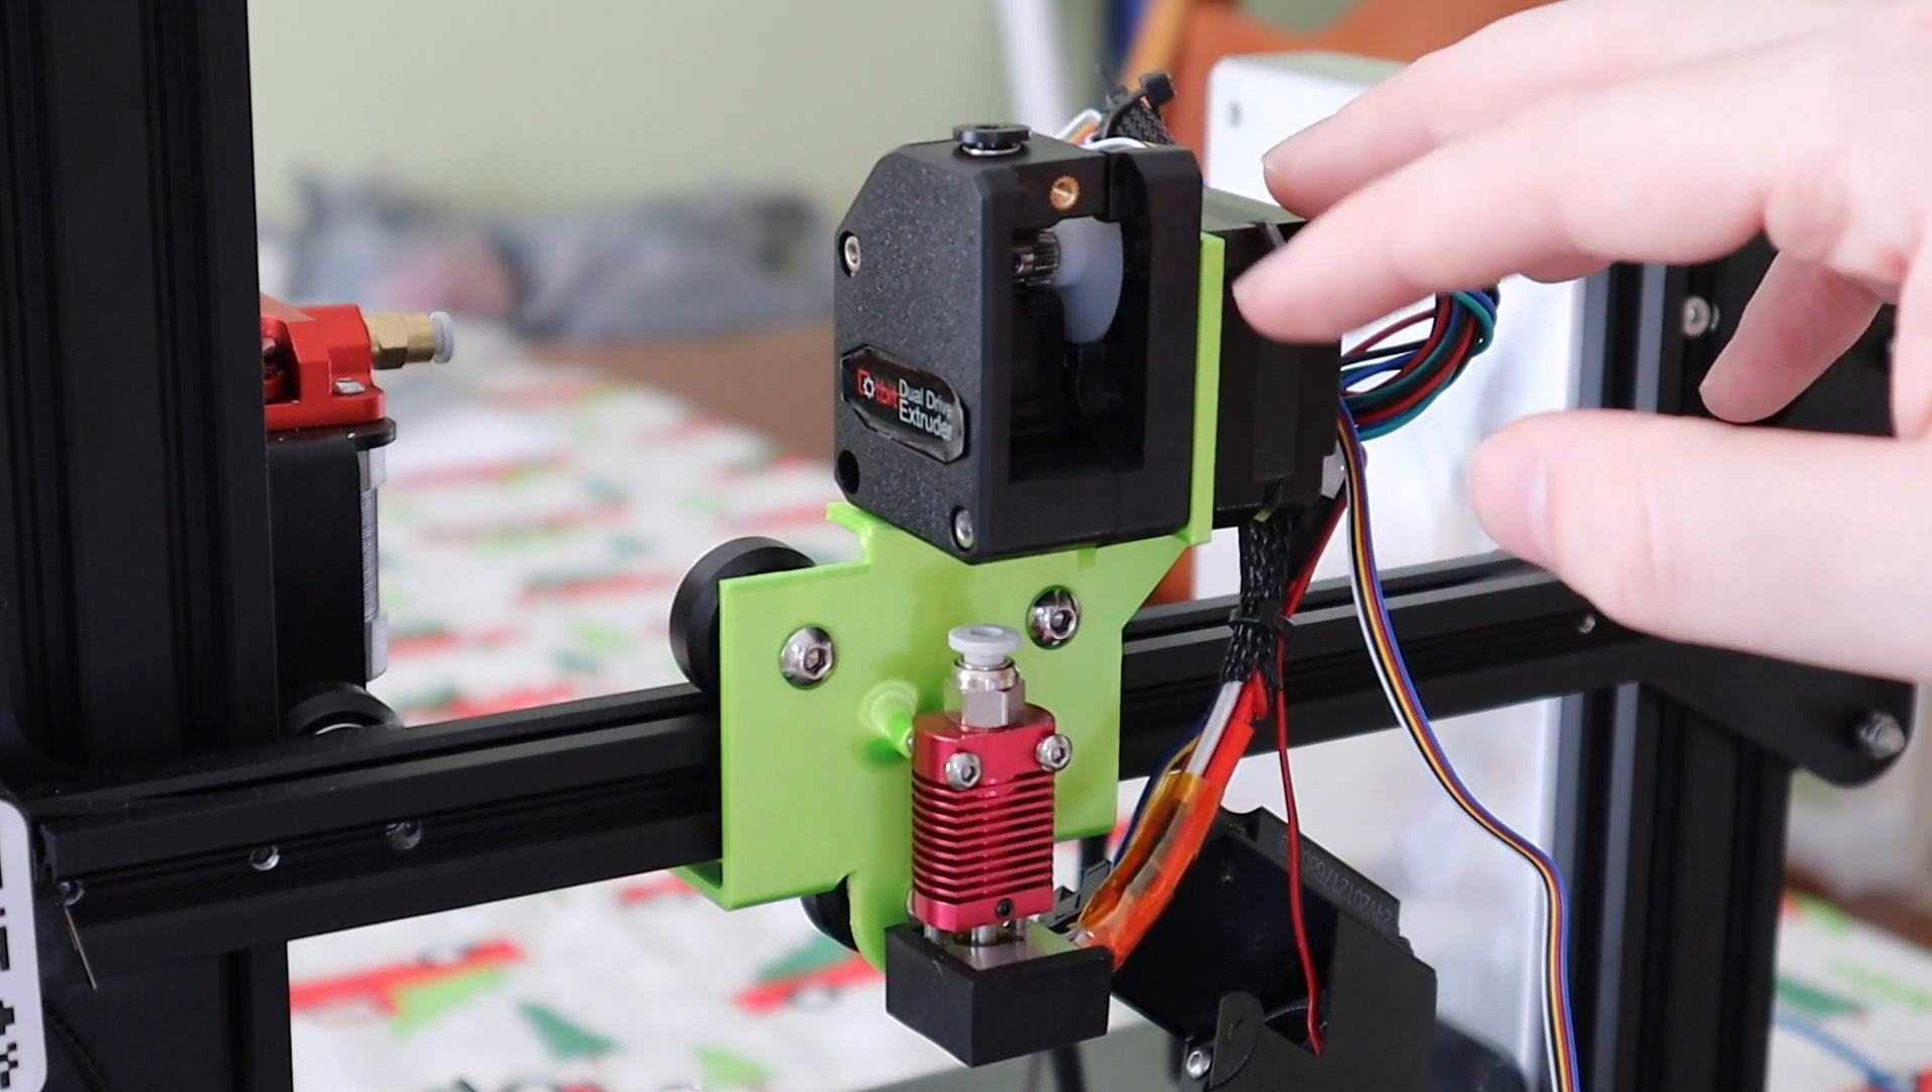We have the extruder and the extruder motor now mounted.